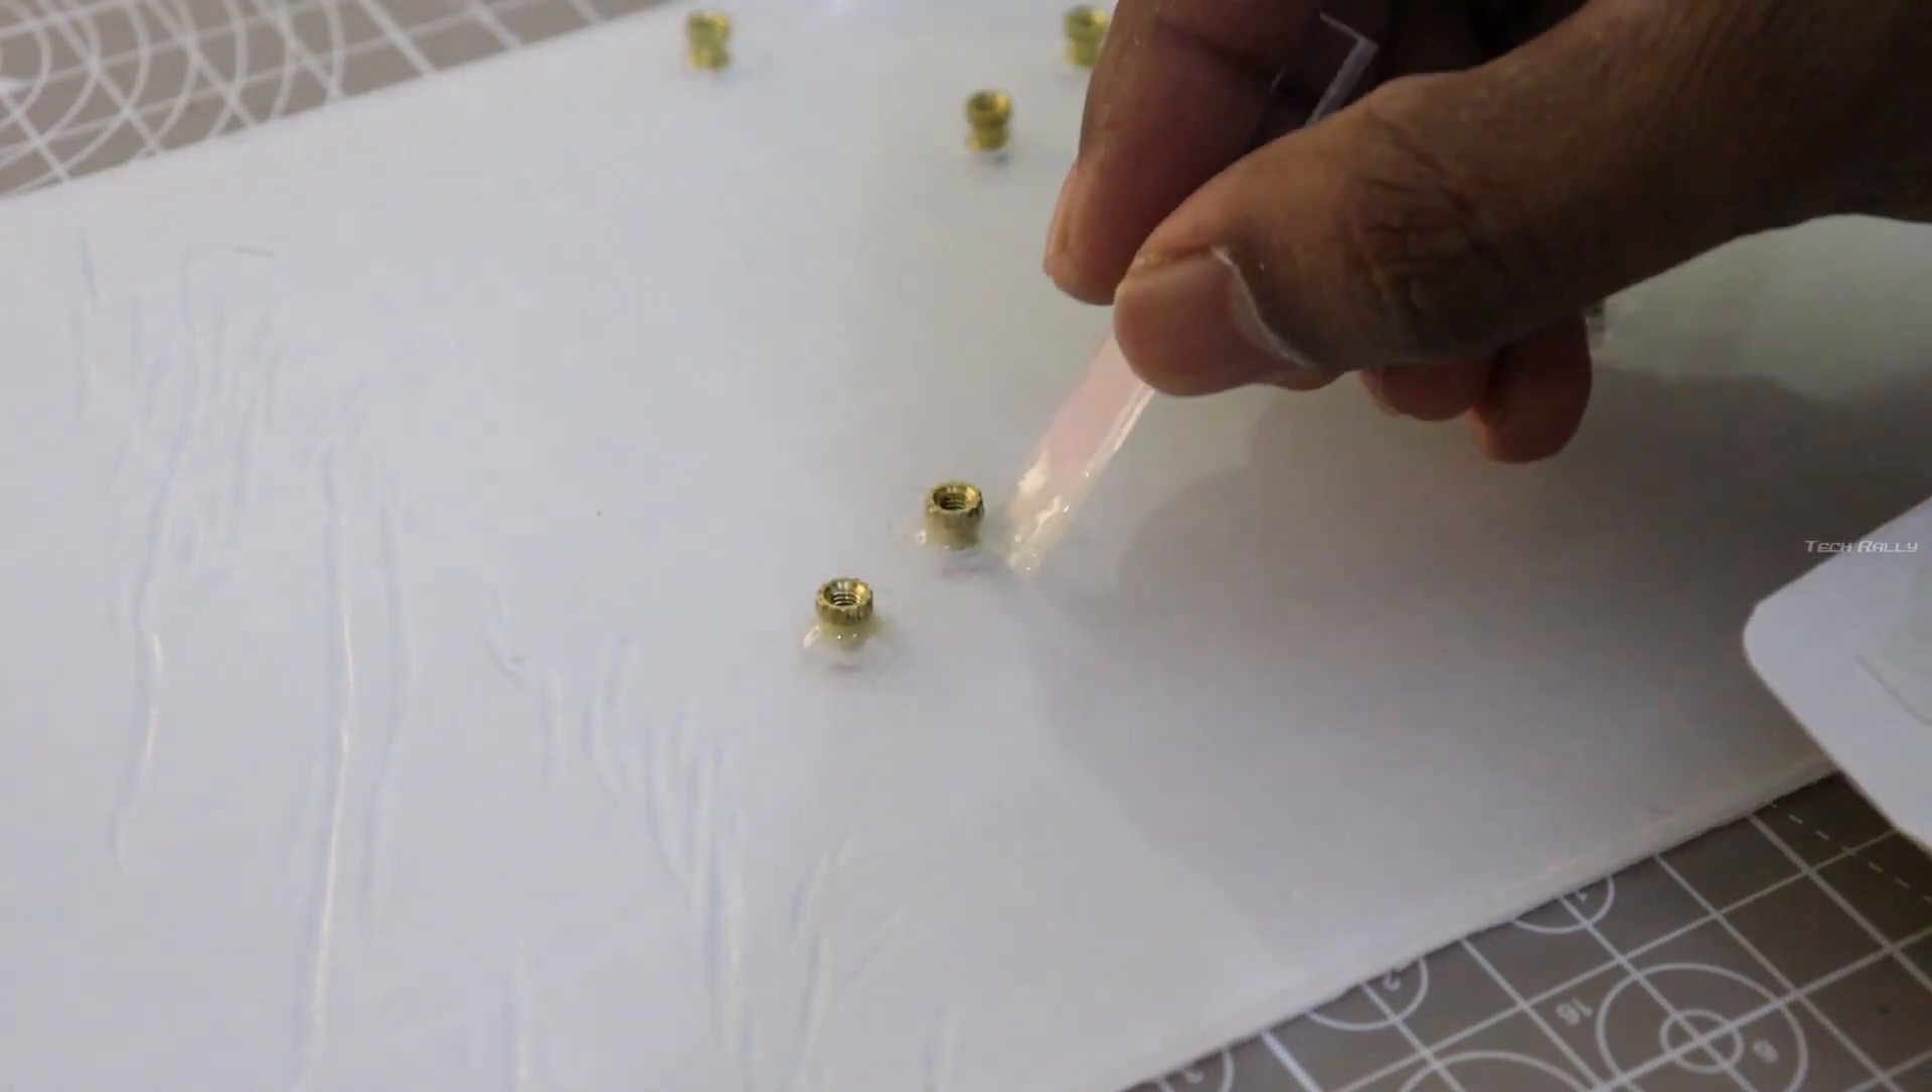Using the soldering iron, I heated and inserted this thread insert into the acrylic sheet. I applied the epoxy glue over the thread insert to increase the bonding strength.